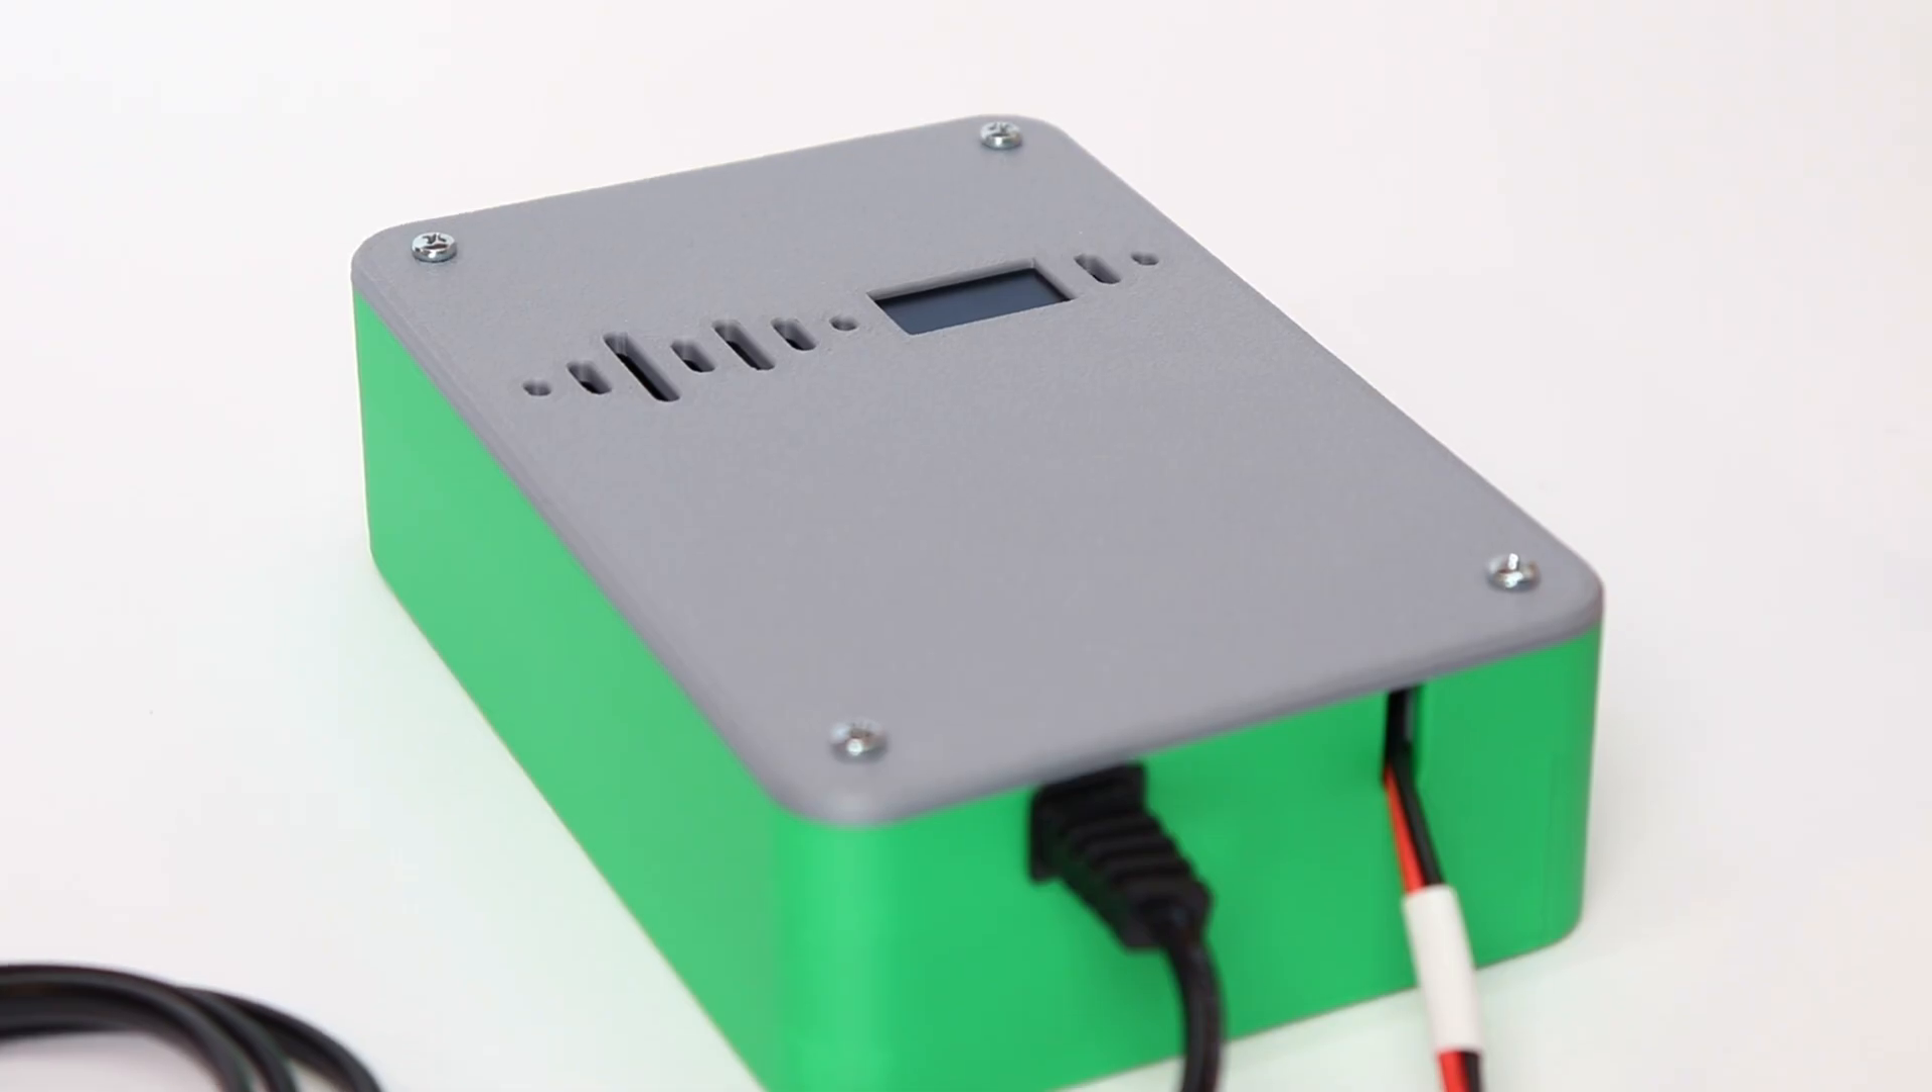Finally I close the lid with 4 screws. And here is our energy meter ready.